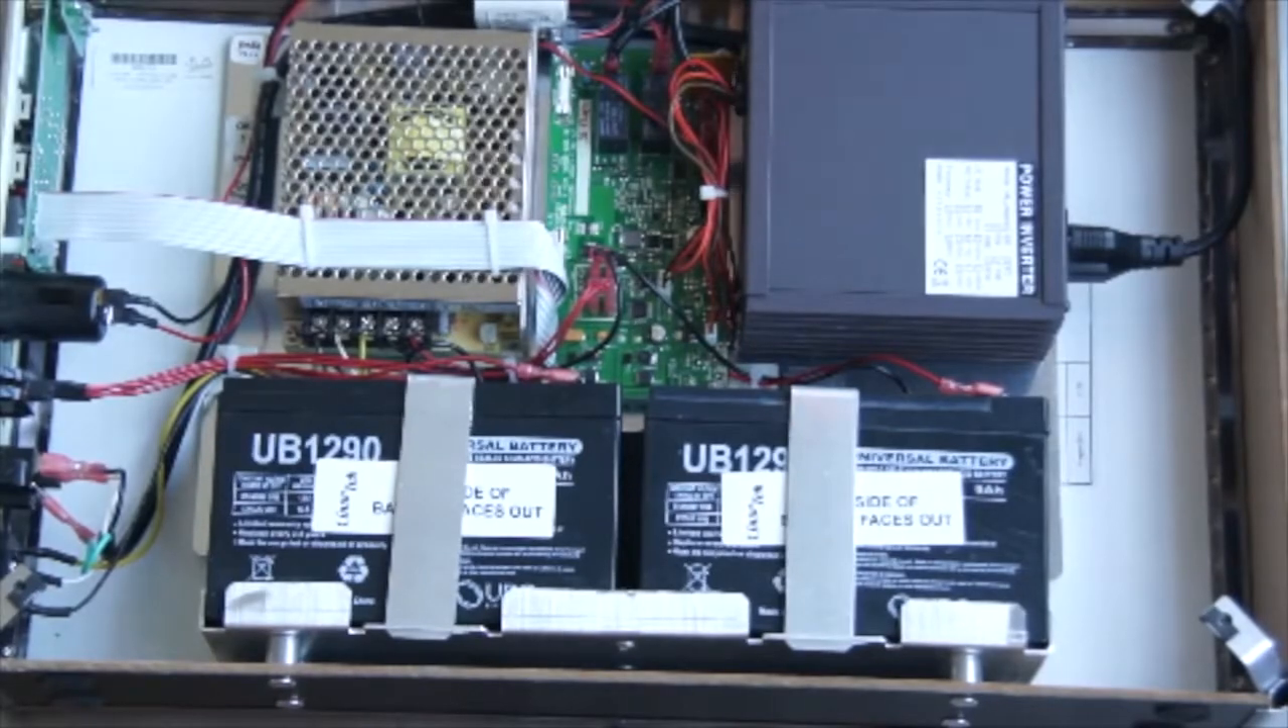We've completely assembled the batteries in place. And they're nice and snug.